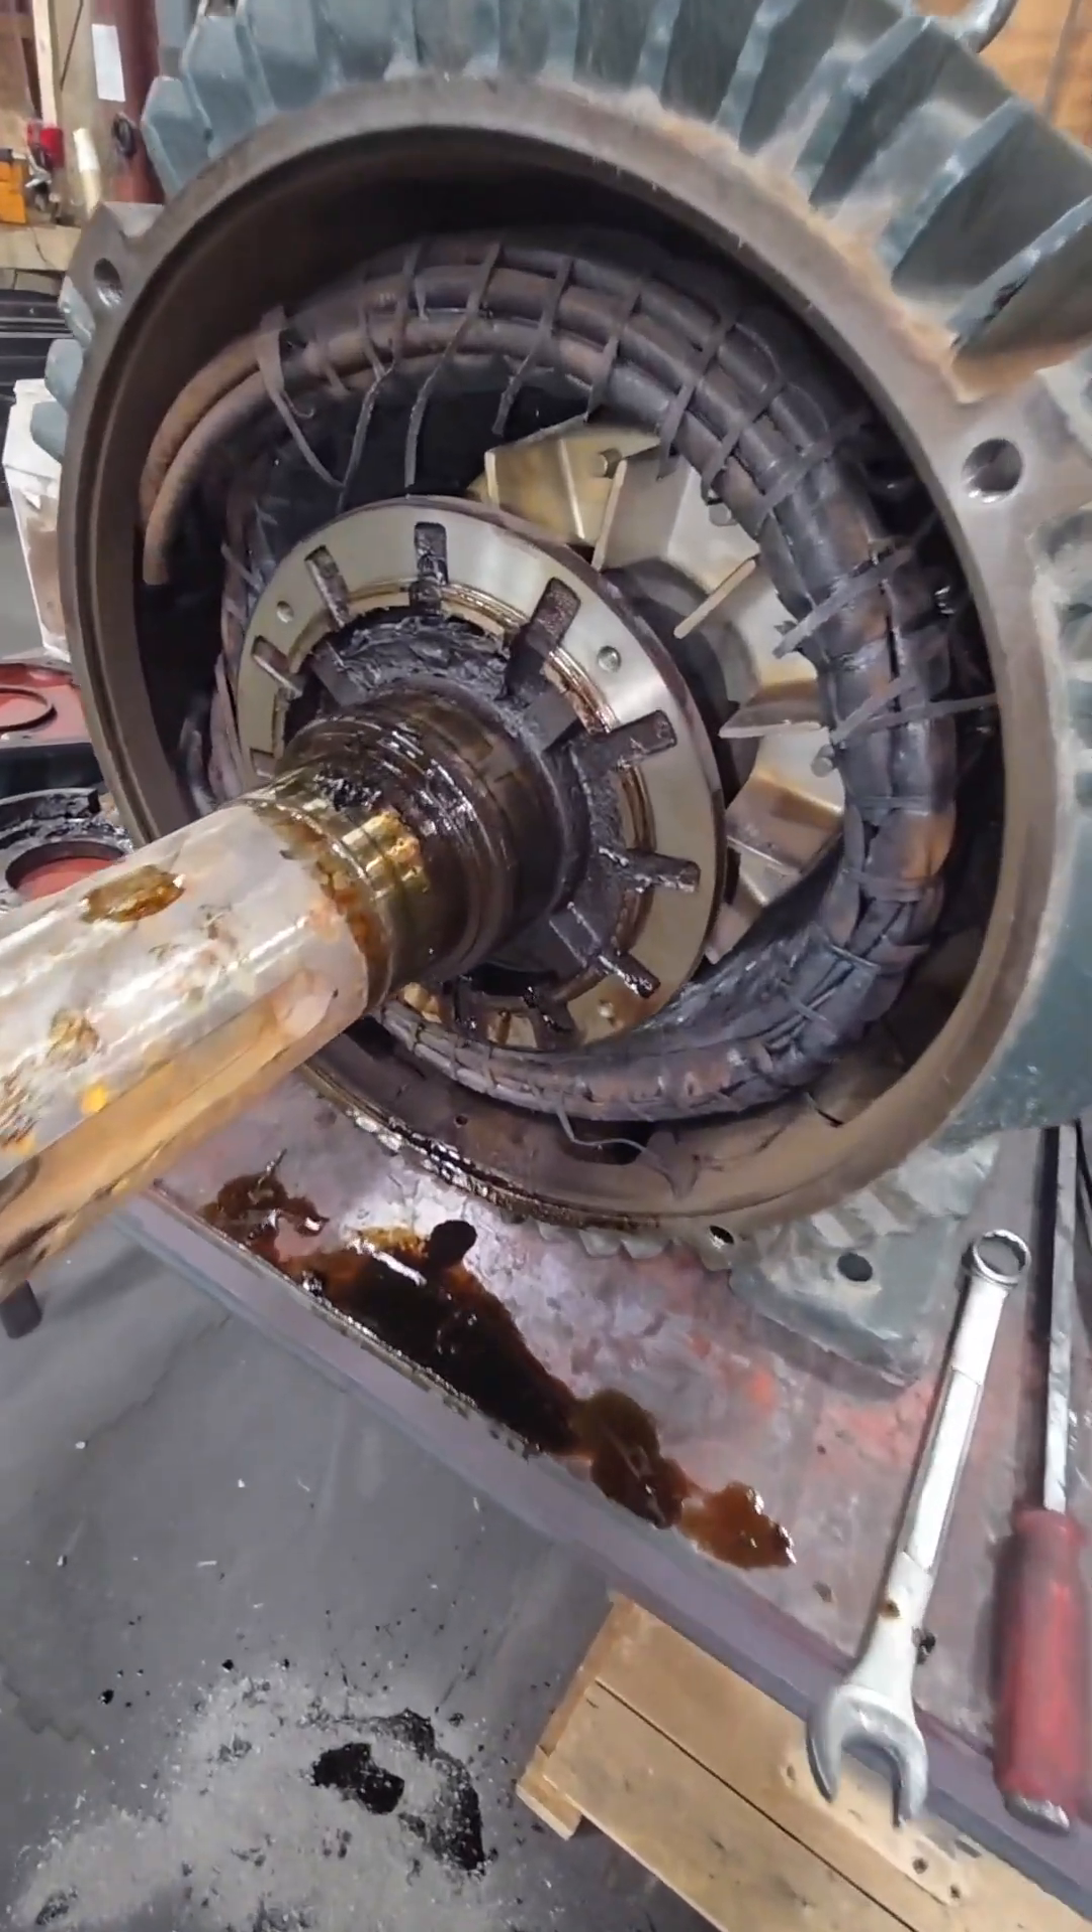And now that we got that endbell off, we can take a peek inside and look at the winding and see the condition.